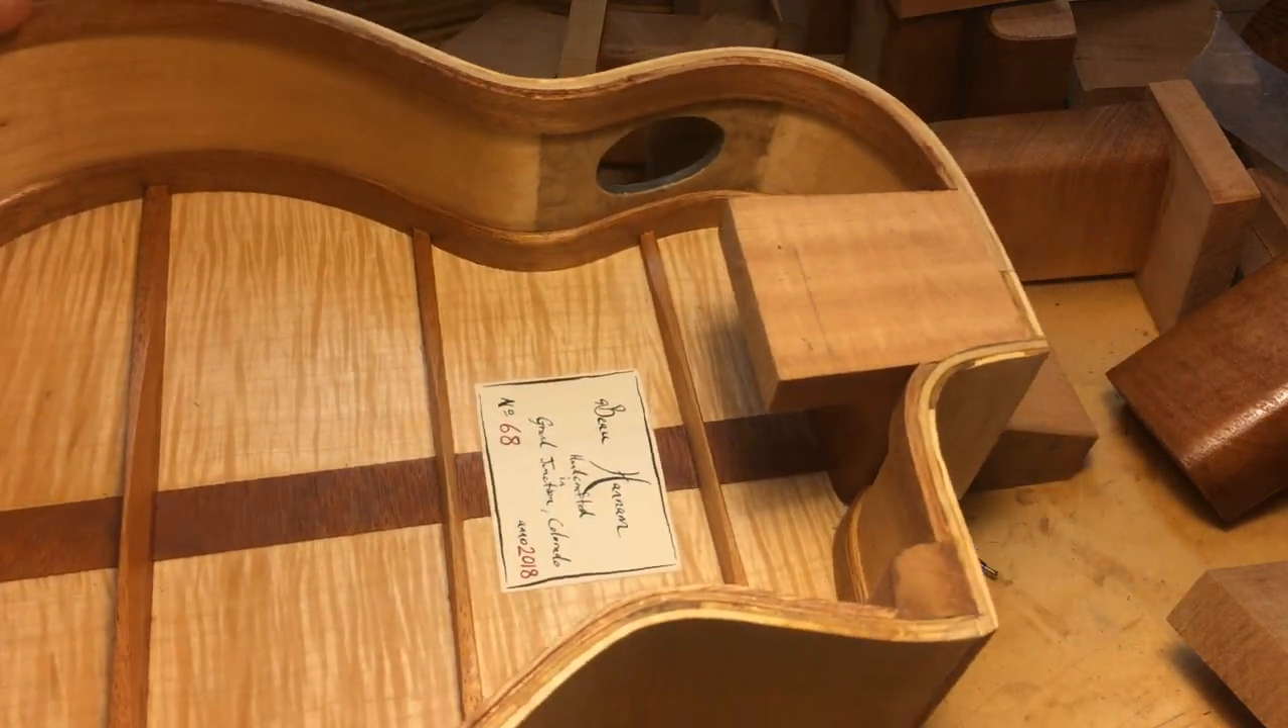So this is the end result with the back glued on.